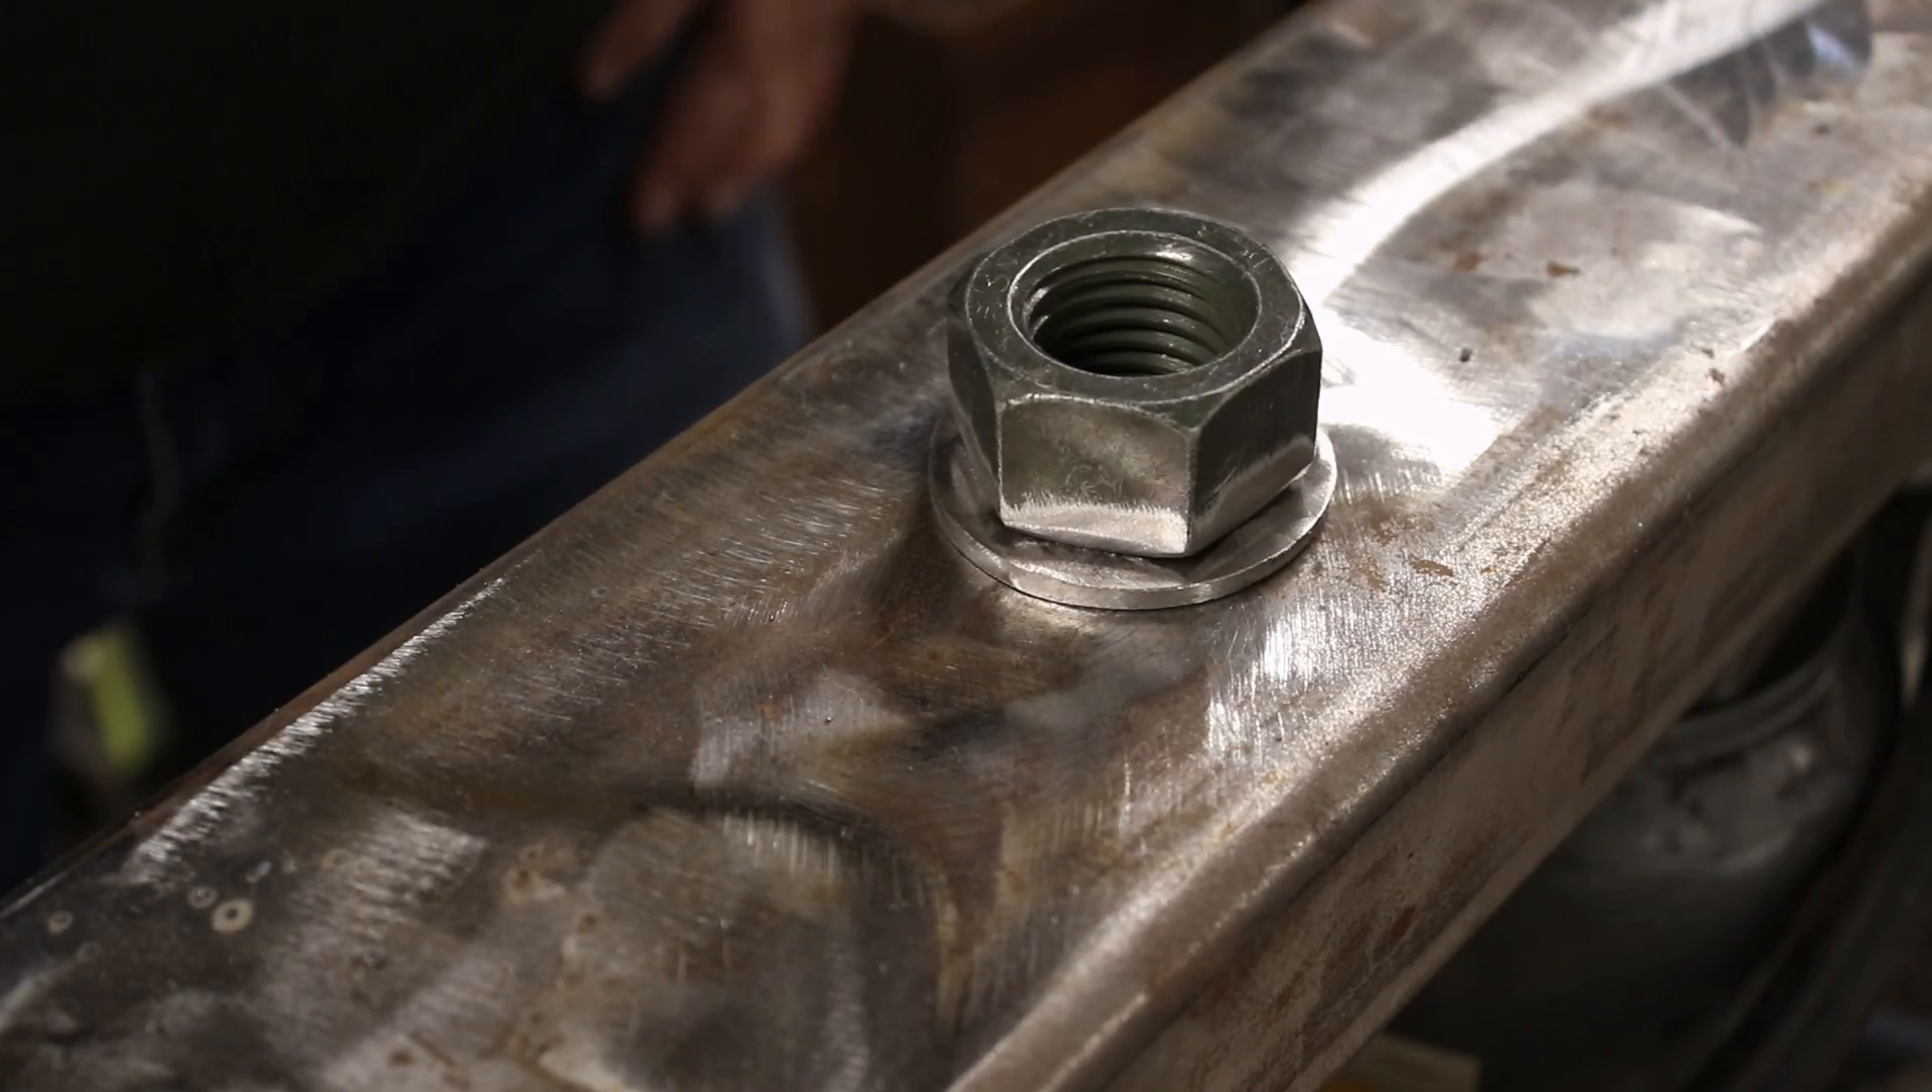All right so there's our plug that we're going to weld onto the nut. Just got to get it cleaned up and get it welded on. Well I wasn't going to grind this down but as you can see with it centered since we're going by the inside diameter of that hole saw it actually fits pretty good.